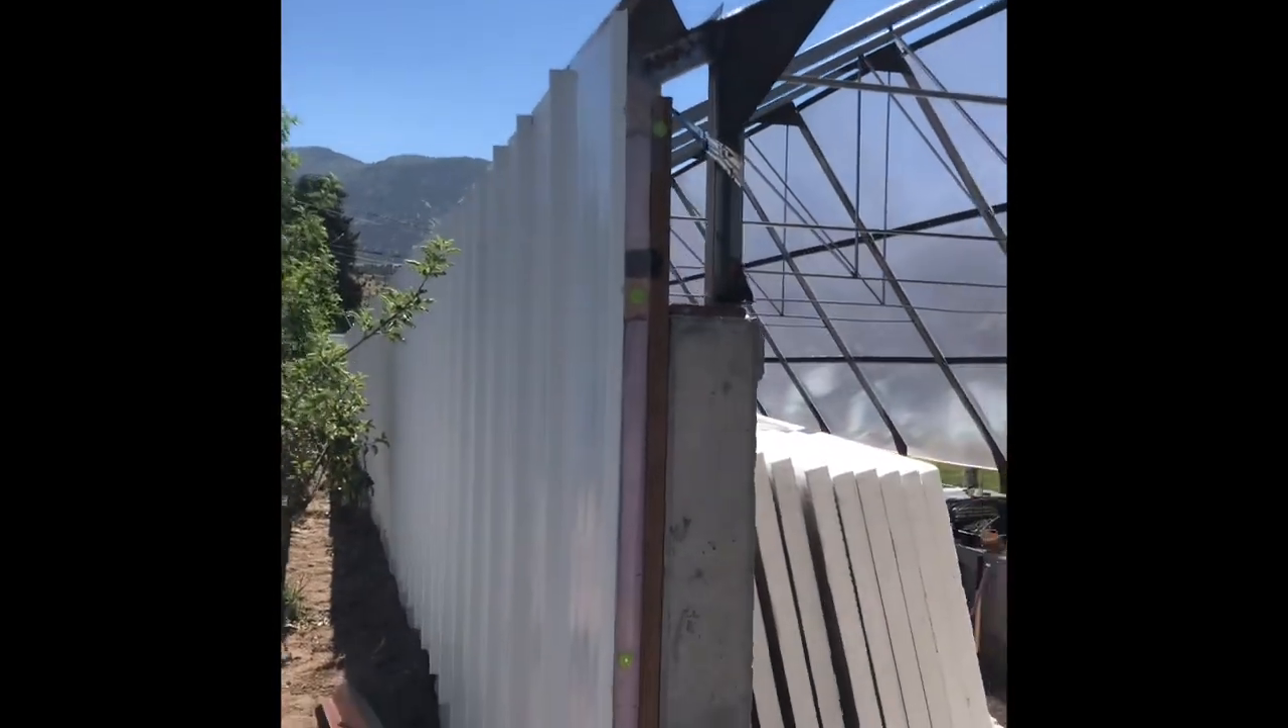We just got done with the whole back wall all the metal is on.